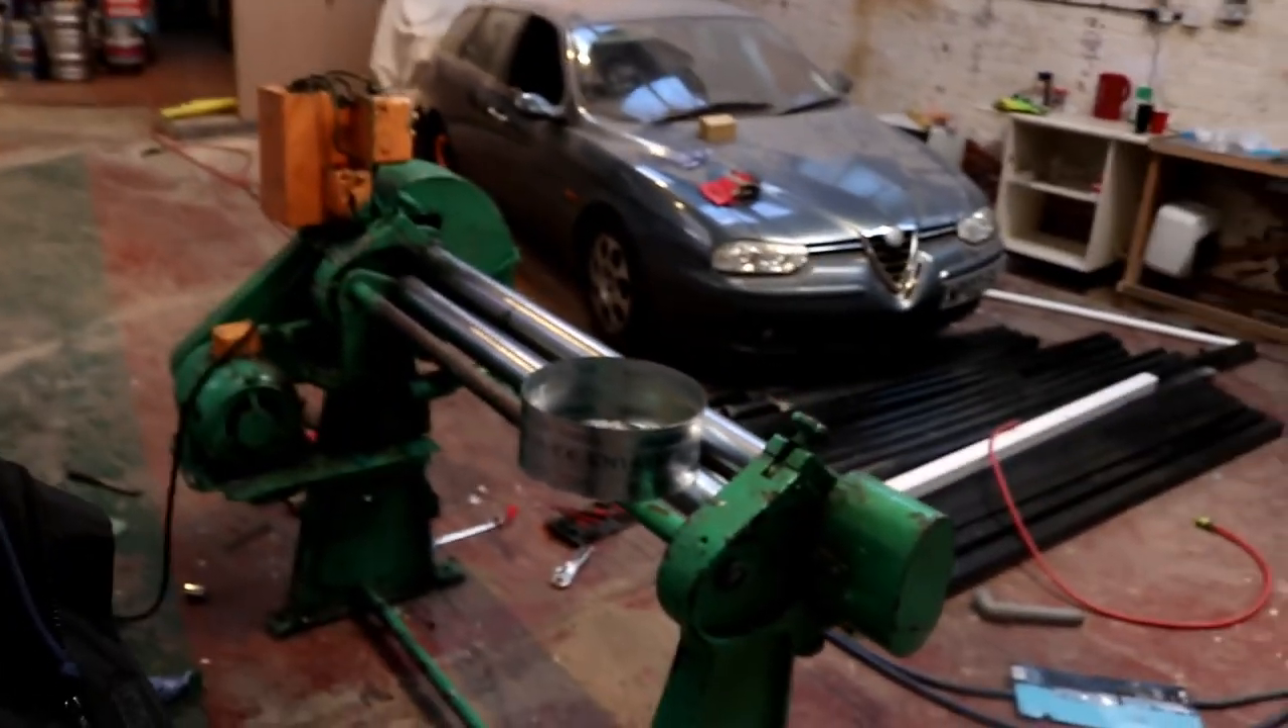We've got the machine completely assembled.